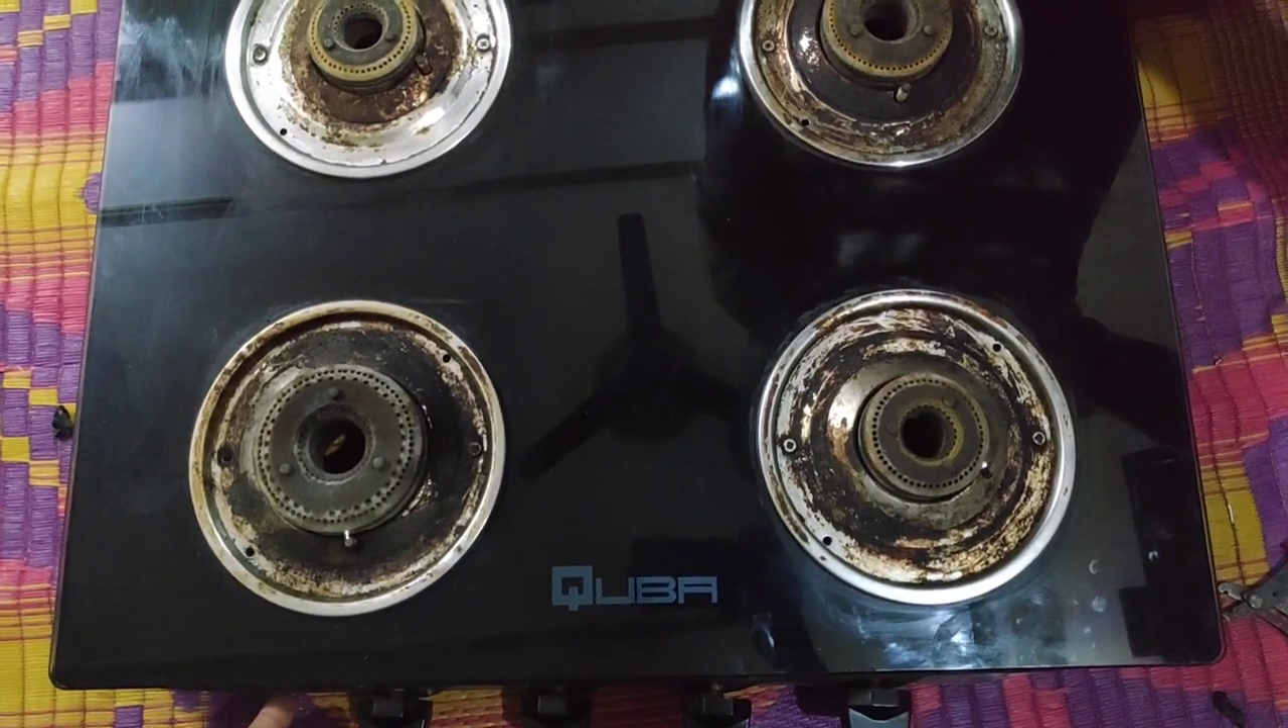यह जो गैस थी हमने इसके burner और यह जो plates थी इन्हें लगा दिया है।